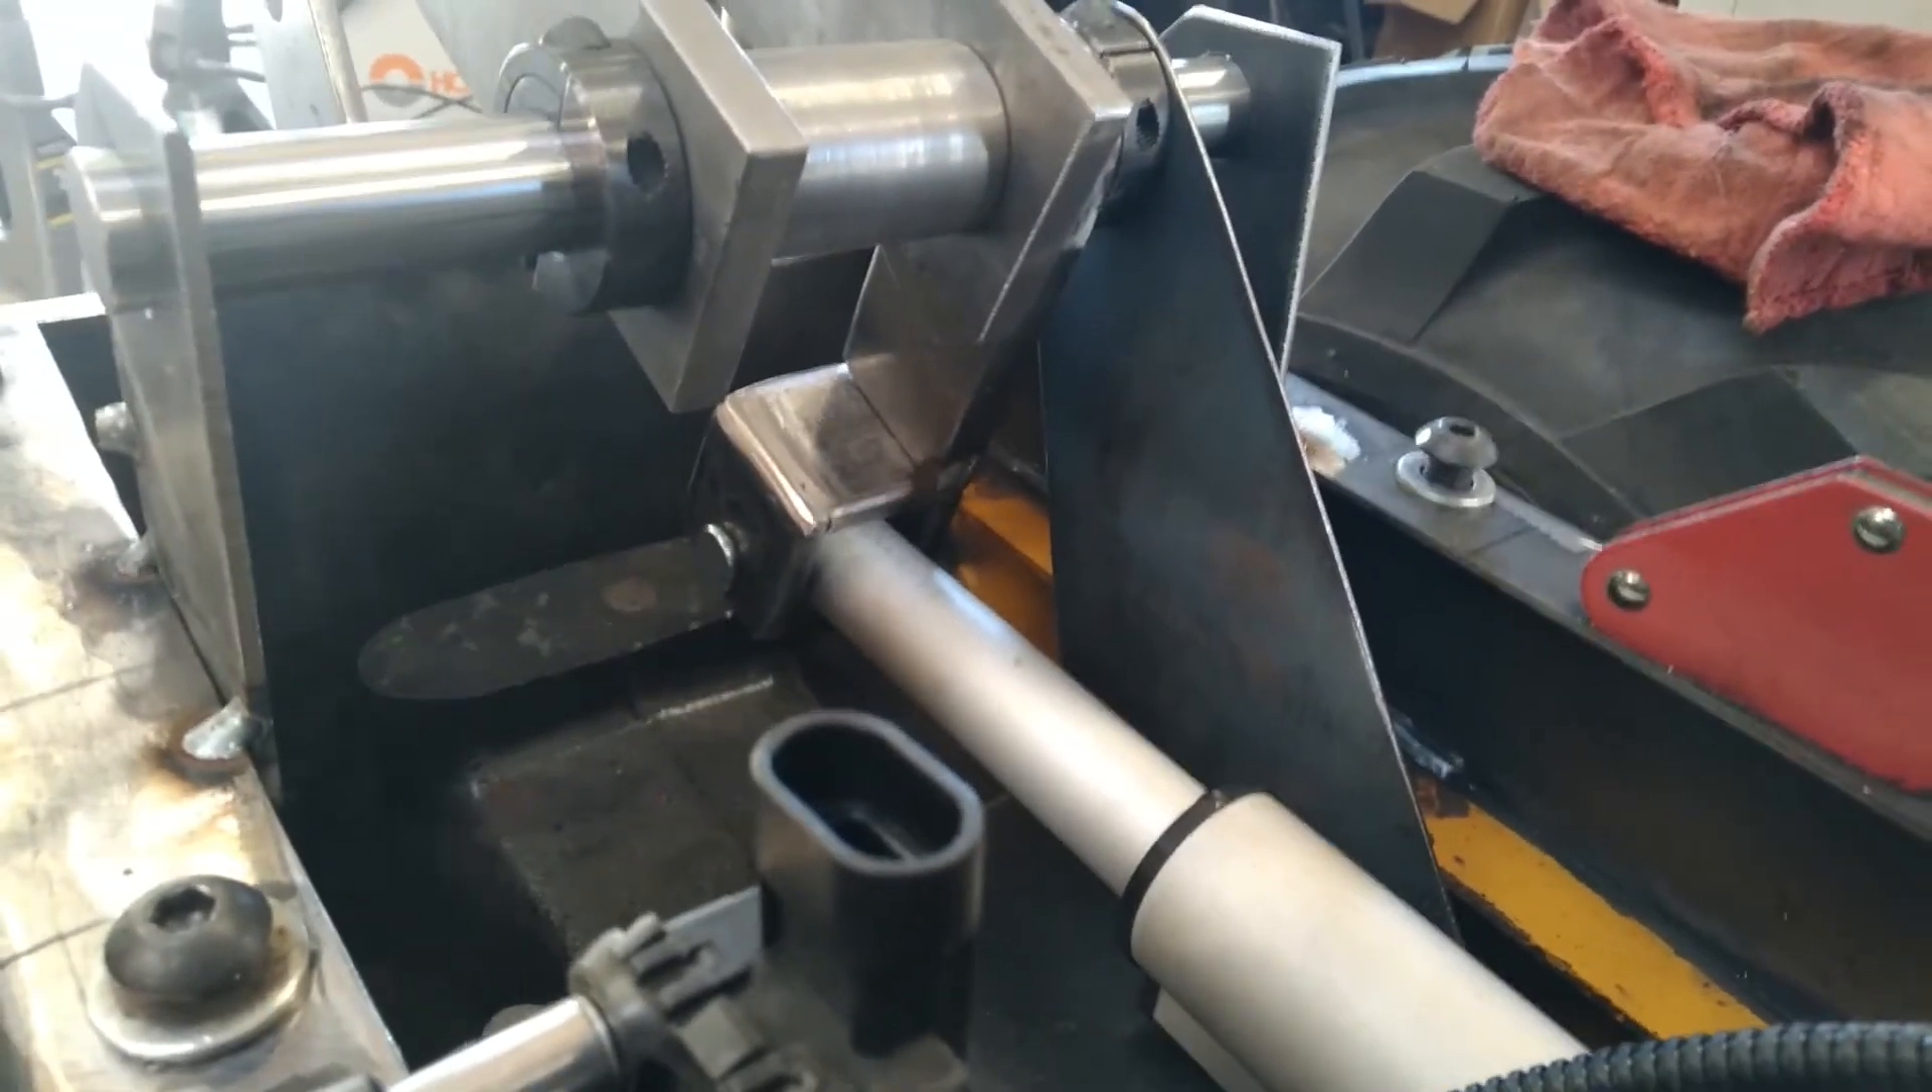But anyway, so there is the, uh, actuator in place.